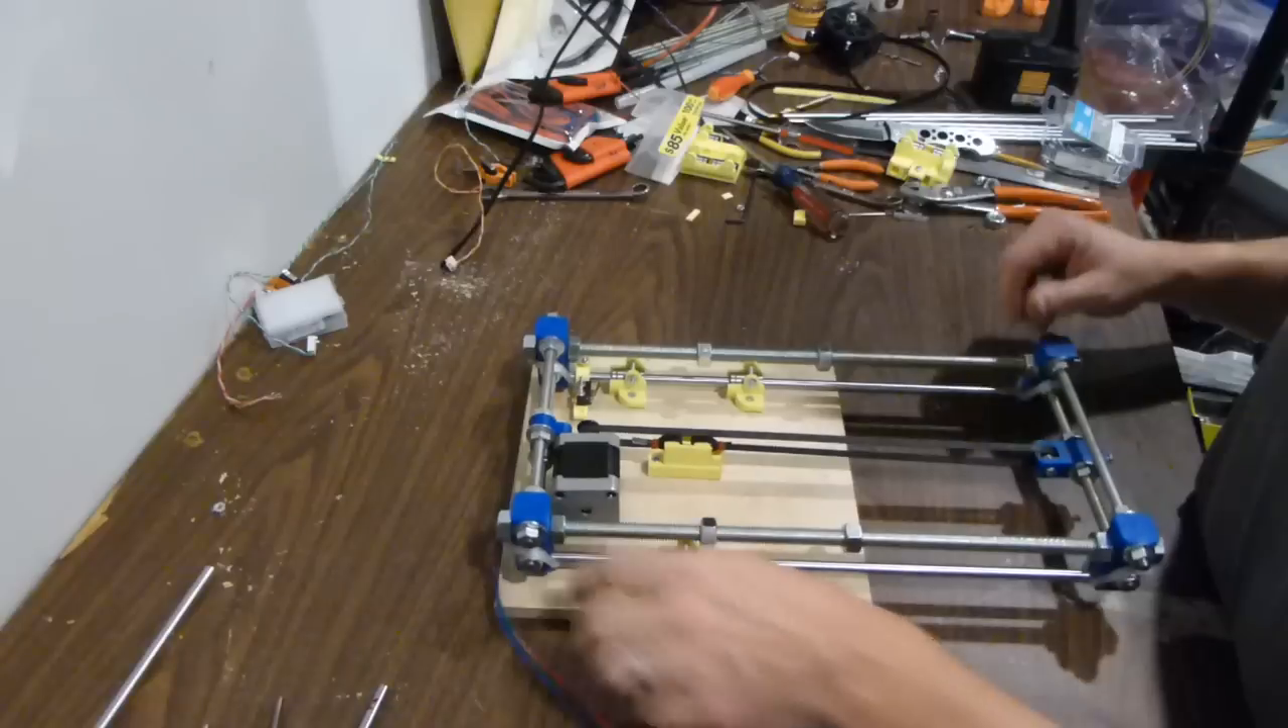I've got the y-axis pretty much all assembled here.